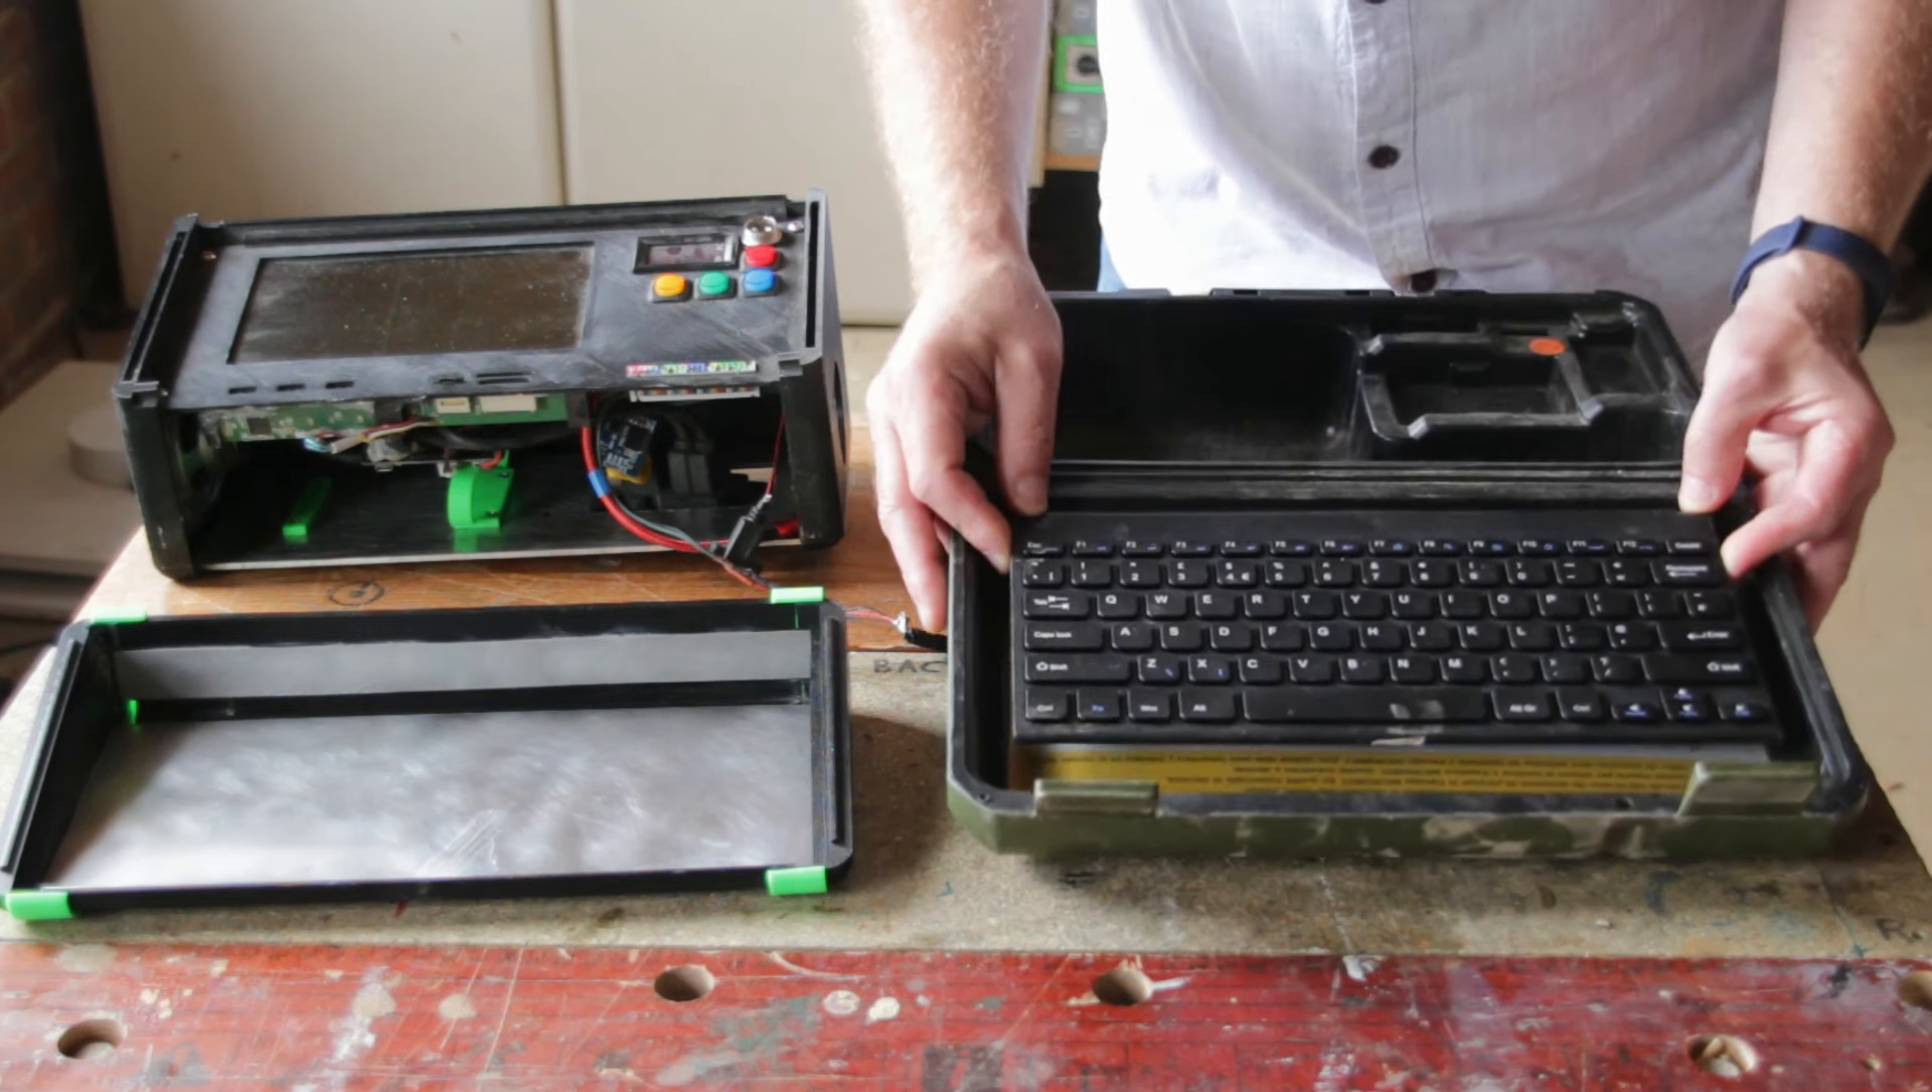You can see the keyboard fits in there nicely.